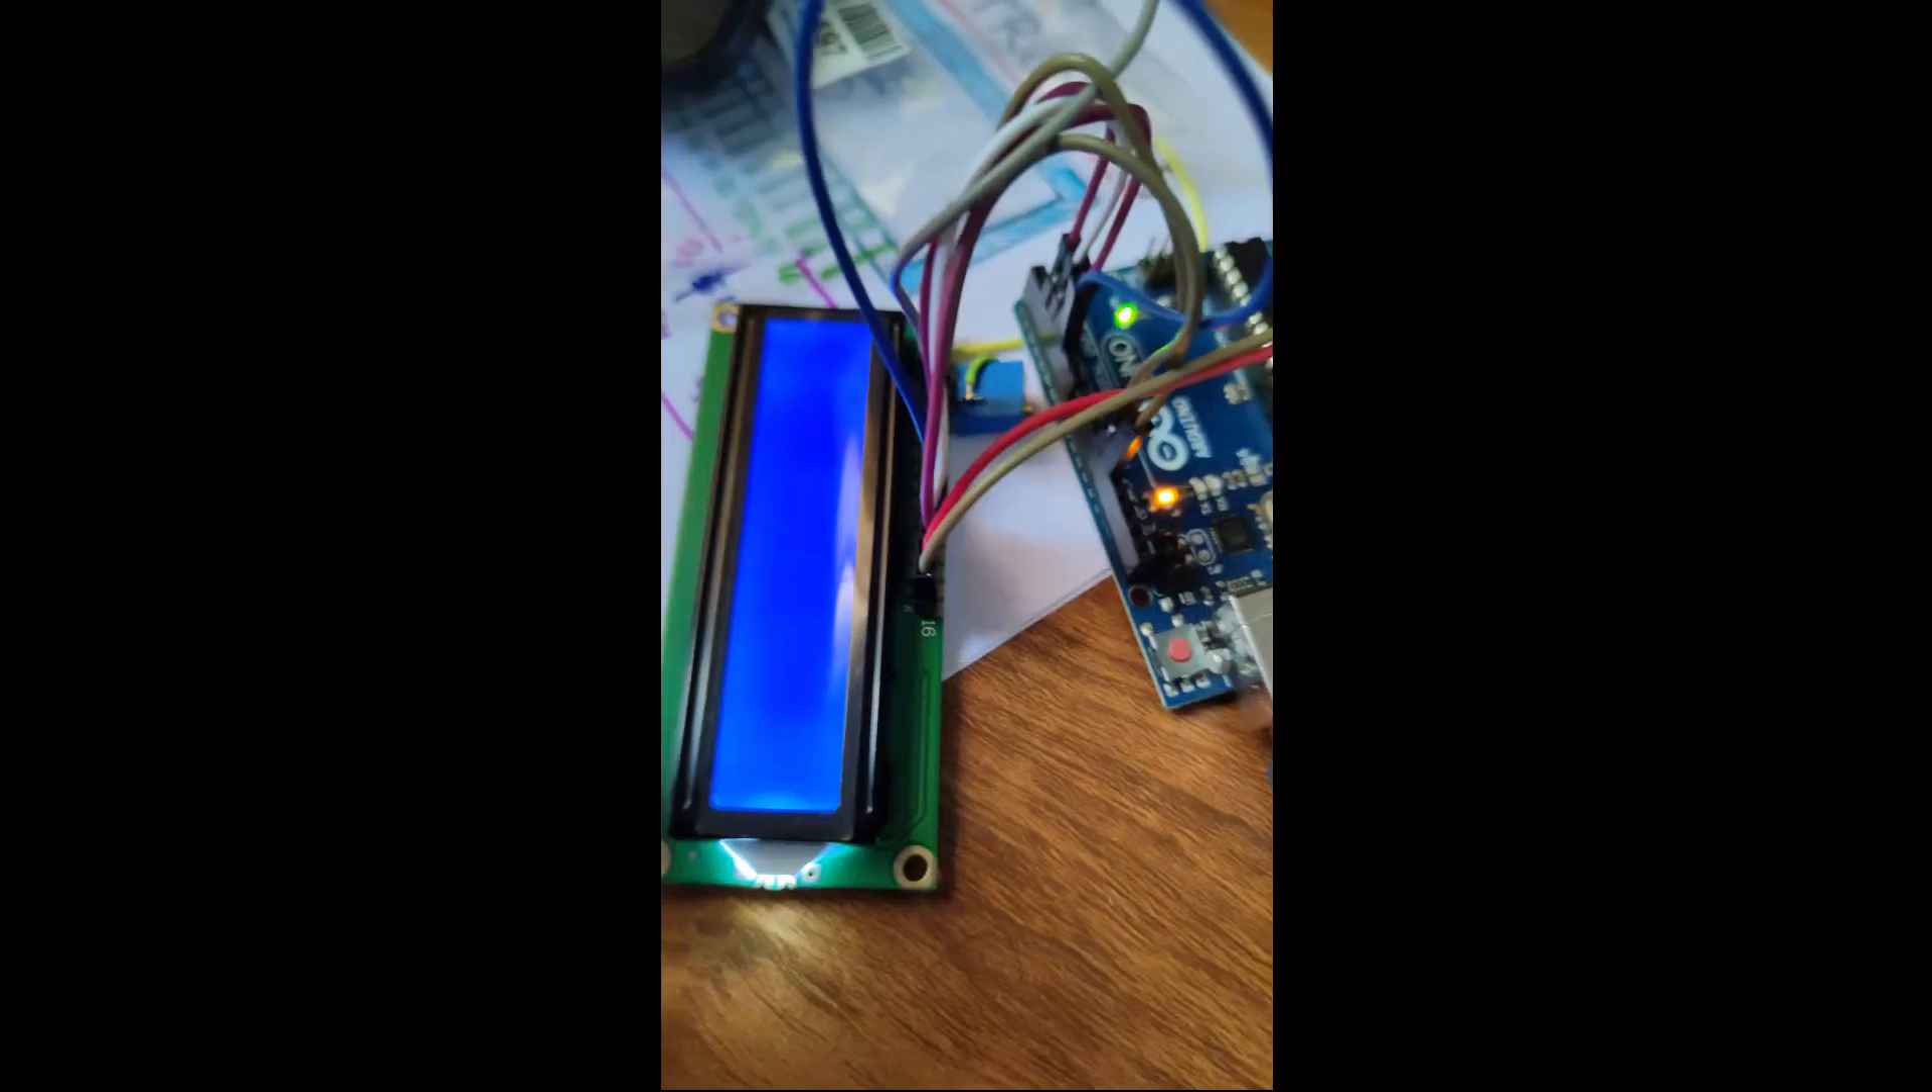Now I have connected this 16 by 2 display with LCD.